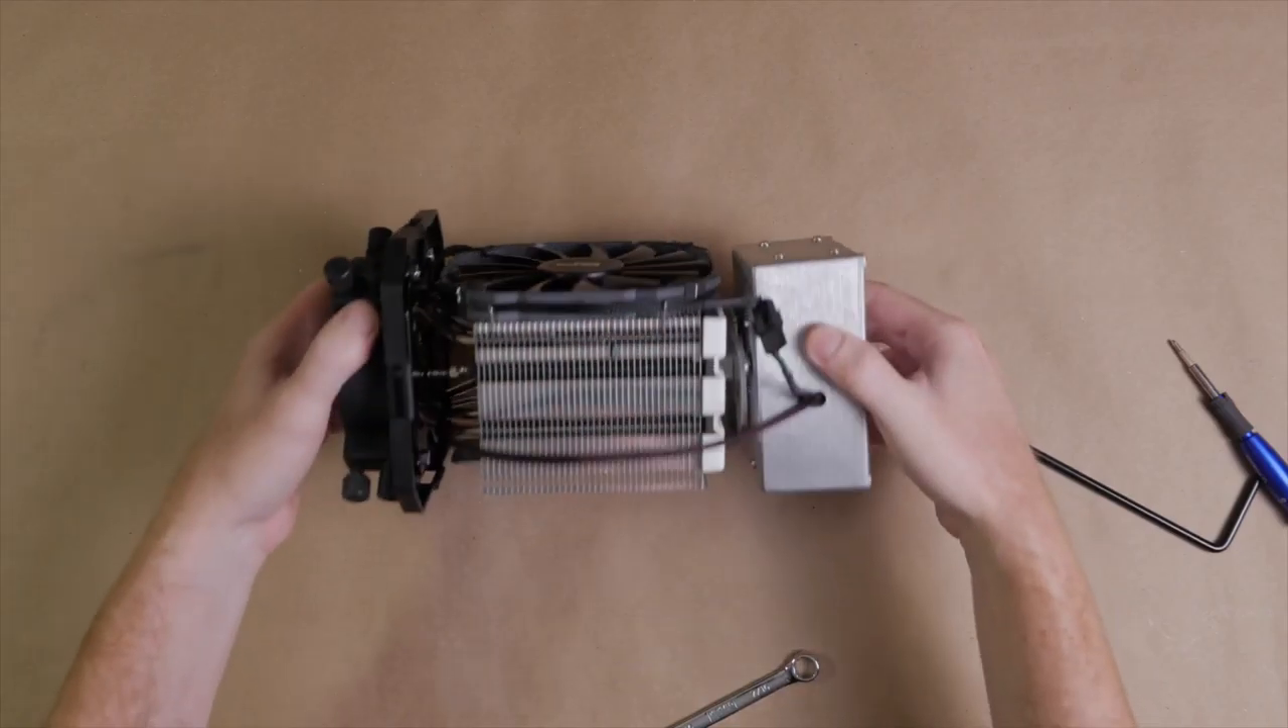Okay, so now our aluminum box is all closed up.